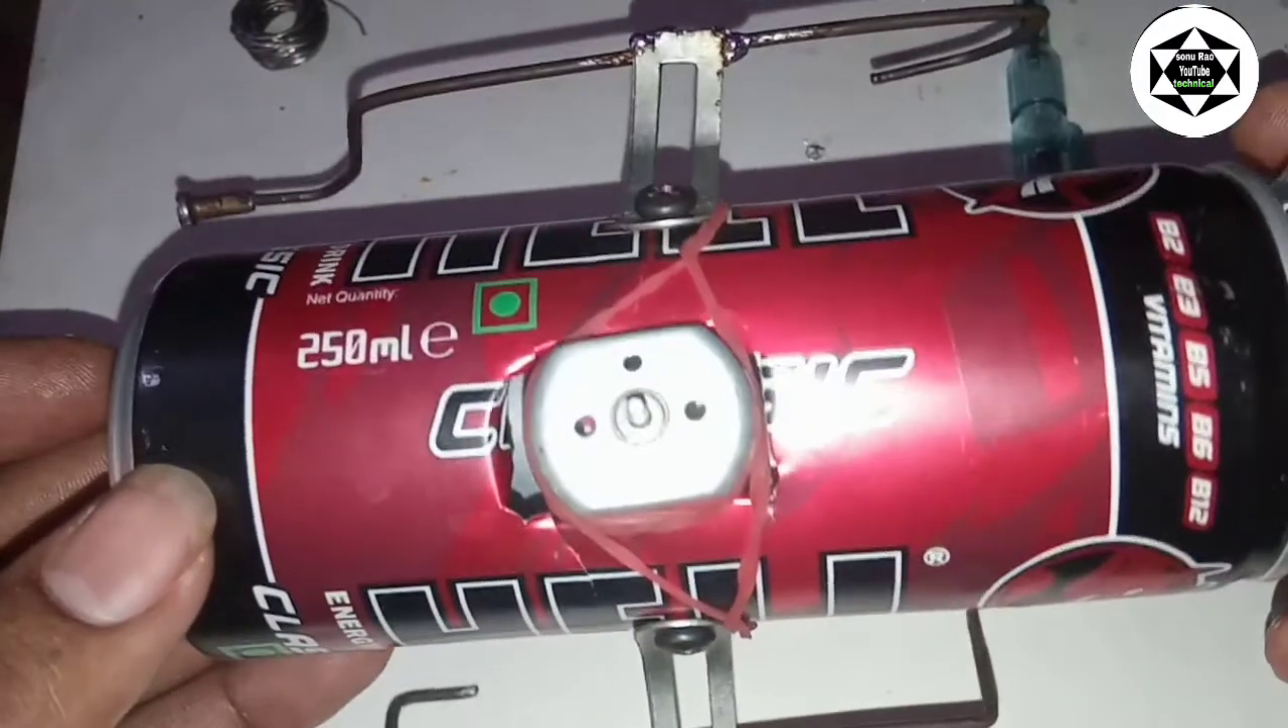तो देखिए मैंने इस में मोटर का फिटमेंट कर दिया है अच्छी तरीके से।